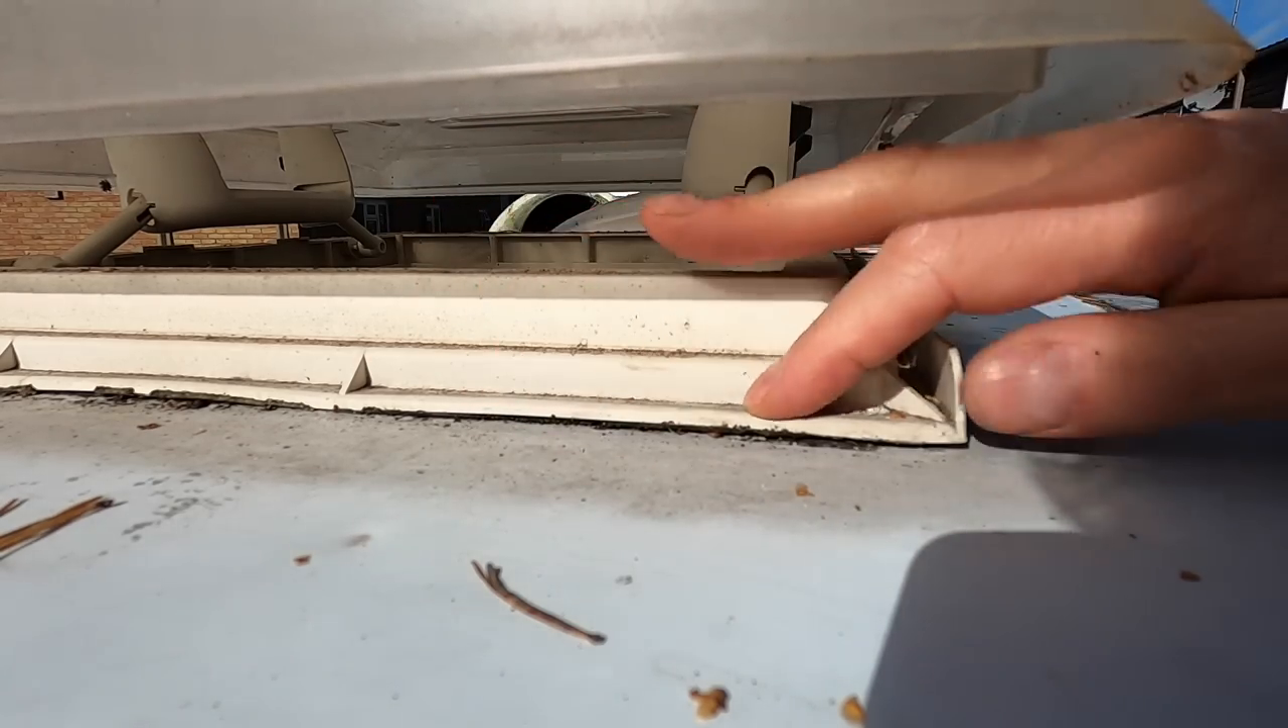Yeah so on the top here you can see that there is a bit of a gap between the roof light and the roof this is probably our problem it seems like there's no seal underneath it anymore.